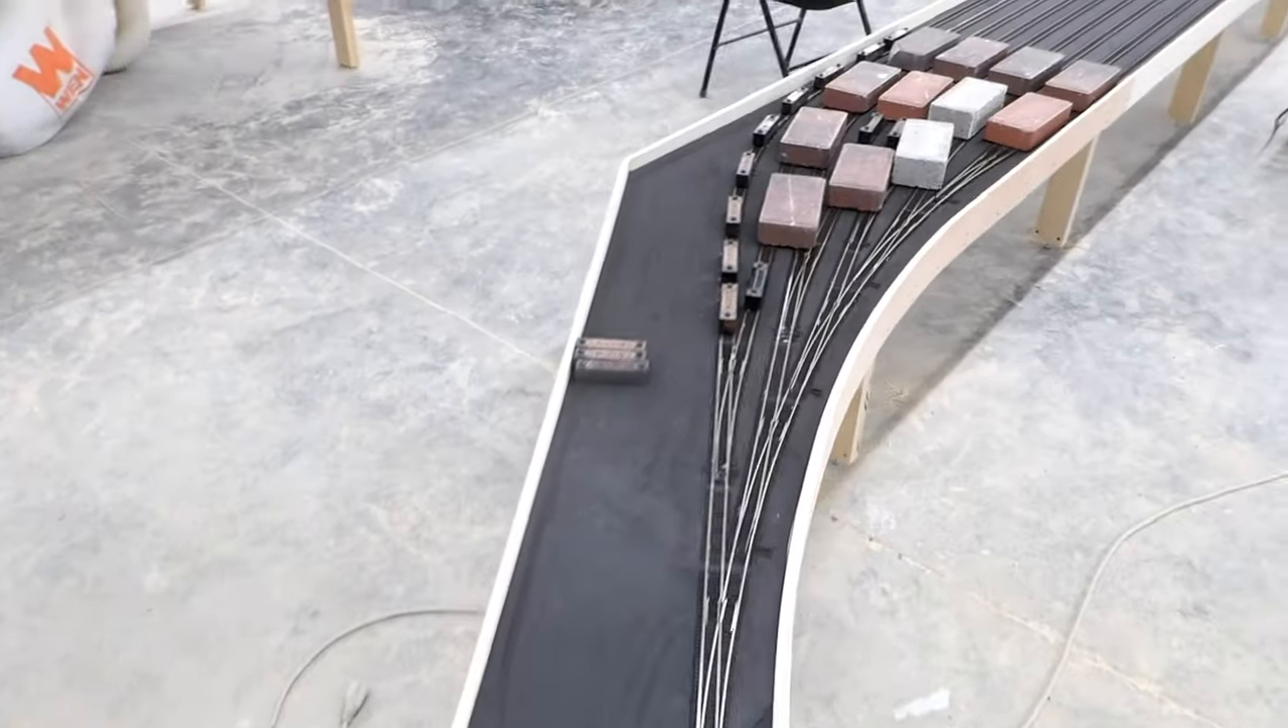All the track and turnouts for this staging yard are now laid. All the way from the end.